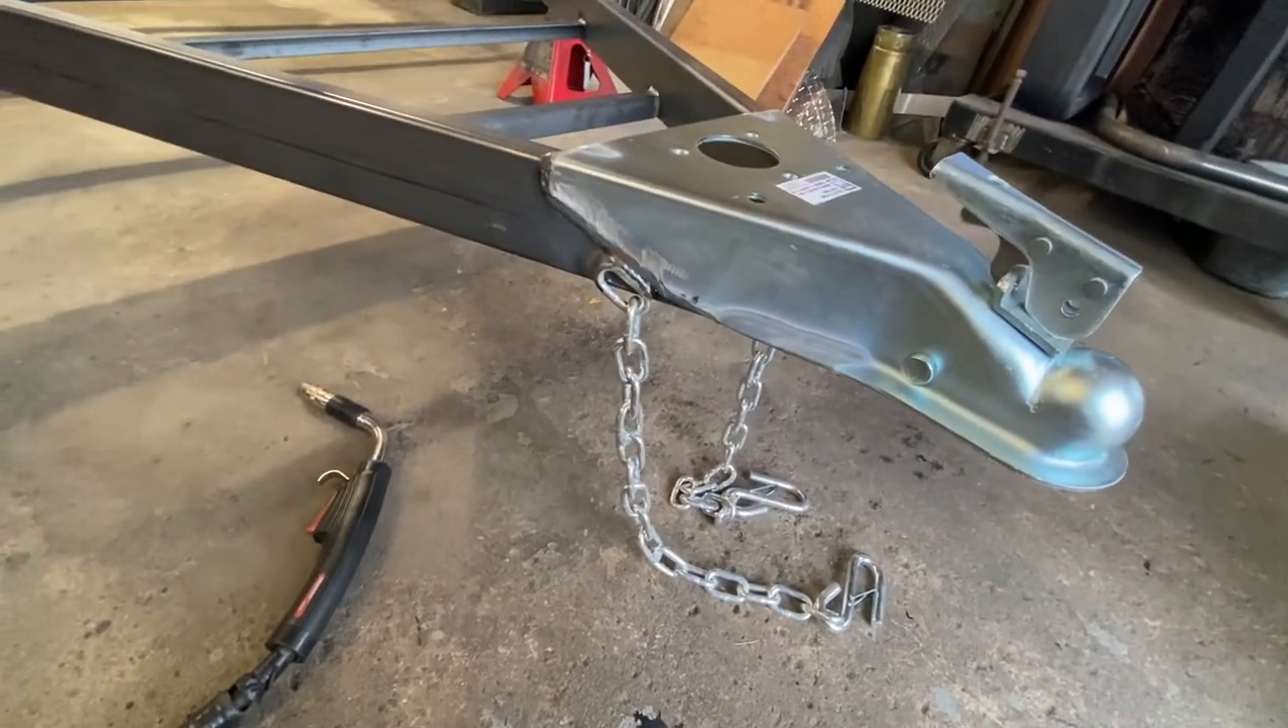All right so the front end is pretty much complete just welded the safety chains on.